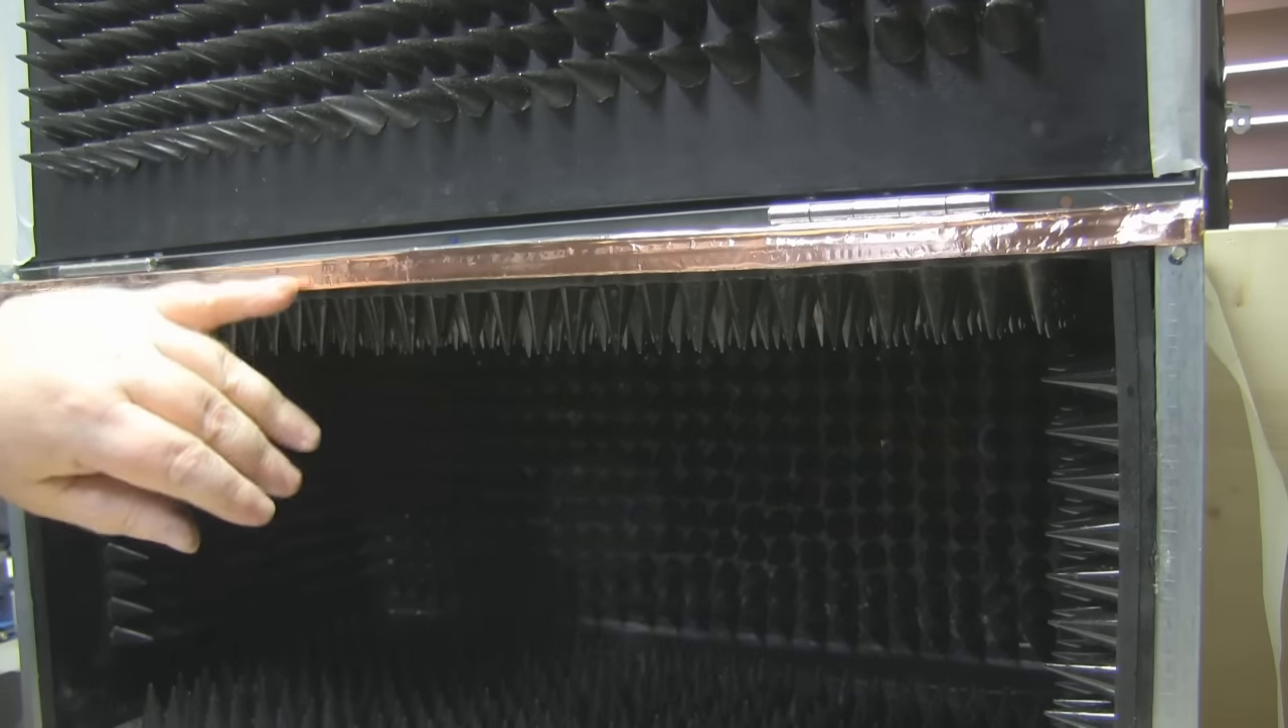So I've got the top one on so I'm just working my way around here now putting the gasket seal on.